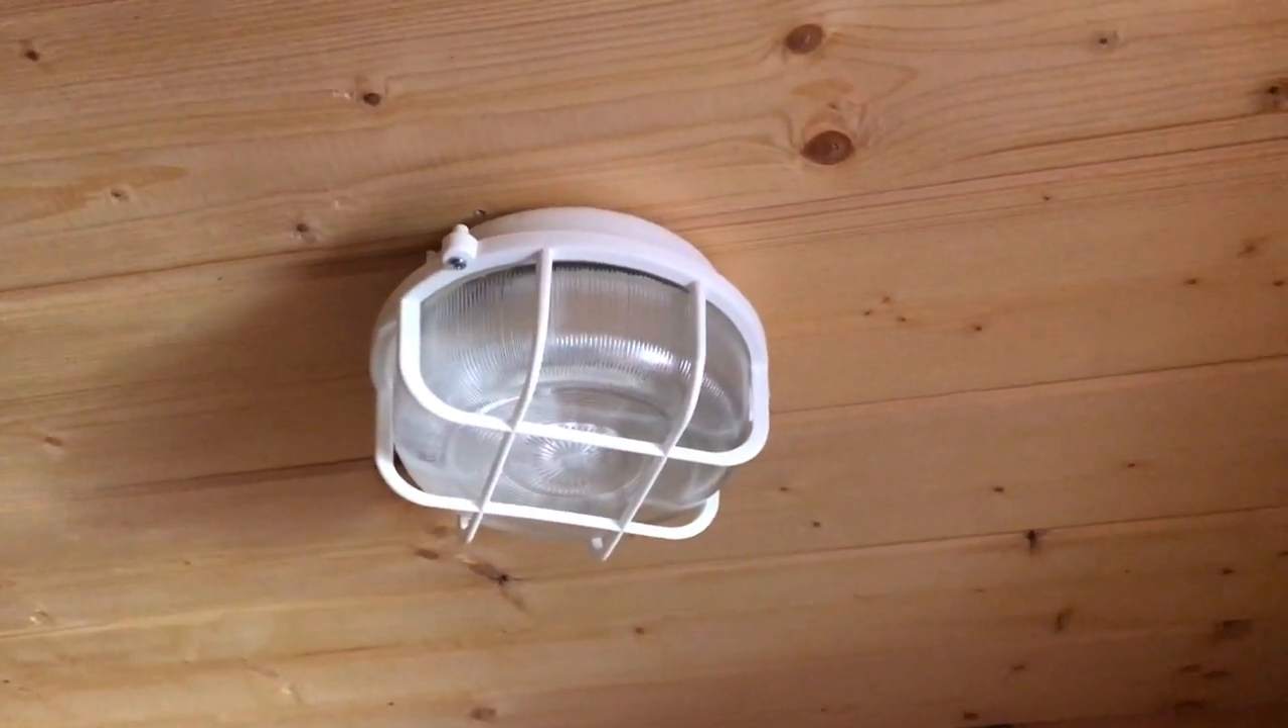Donc pour avoir la distance de 2m25, j'ai installé le plafonnier directement au plafond.